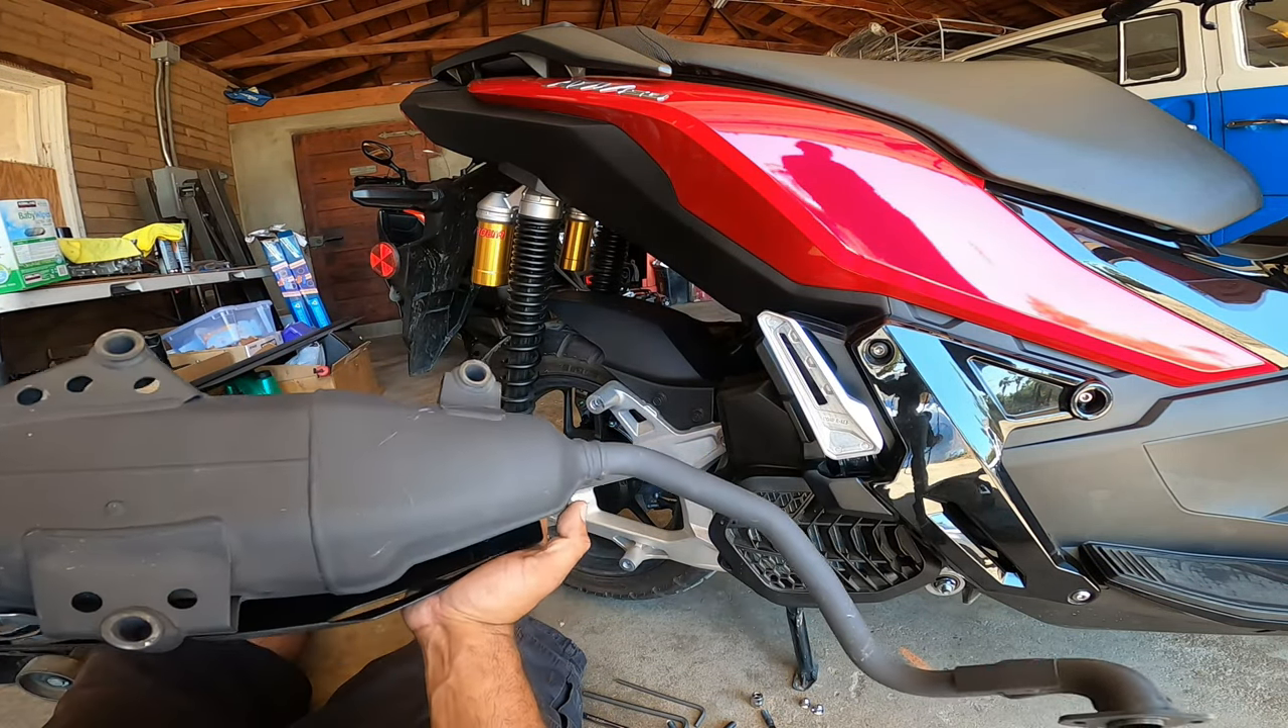So that's the entire exhaust system removed.